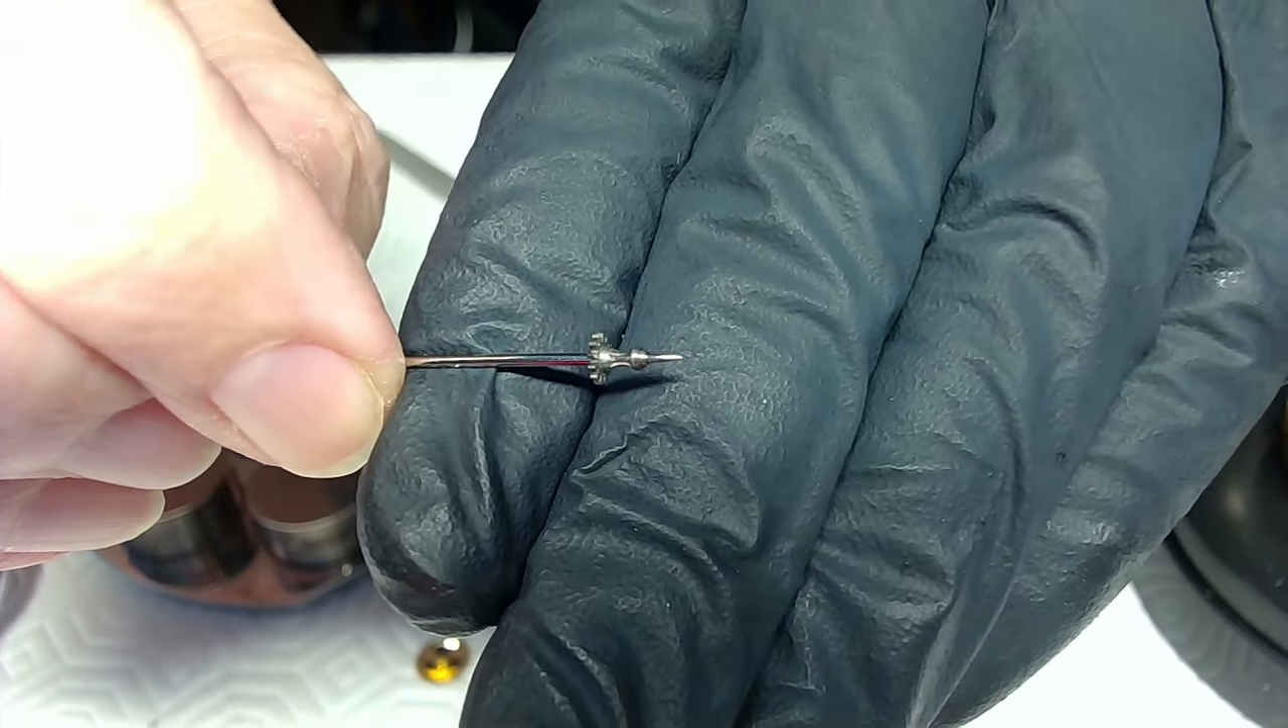So so i'm going to use this needle here and as you can see it the cannon pinion does fit on this needle.